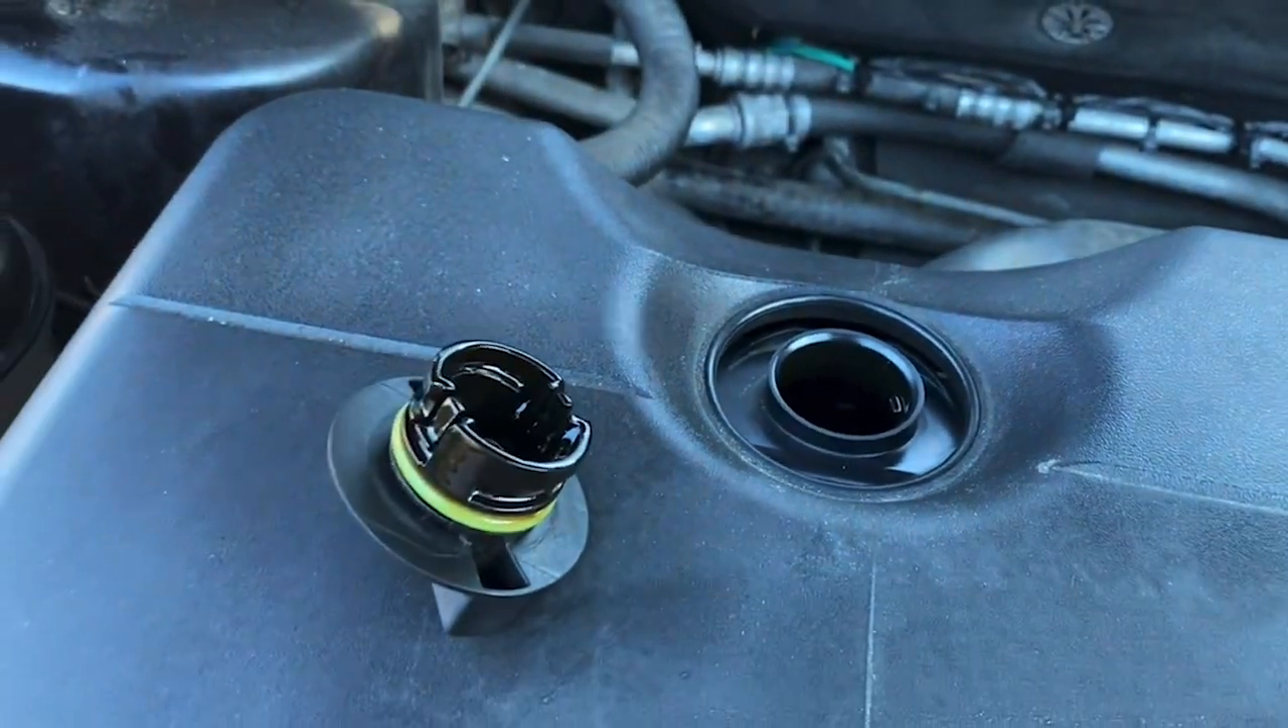Then, I removed the oil filler cap, just to give more flow through to drain the oil.